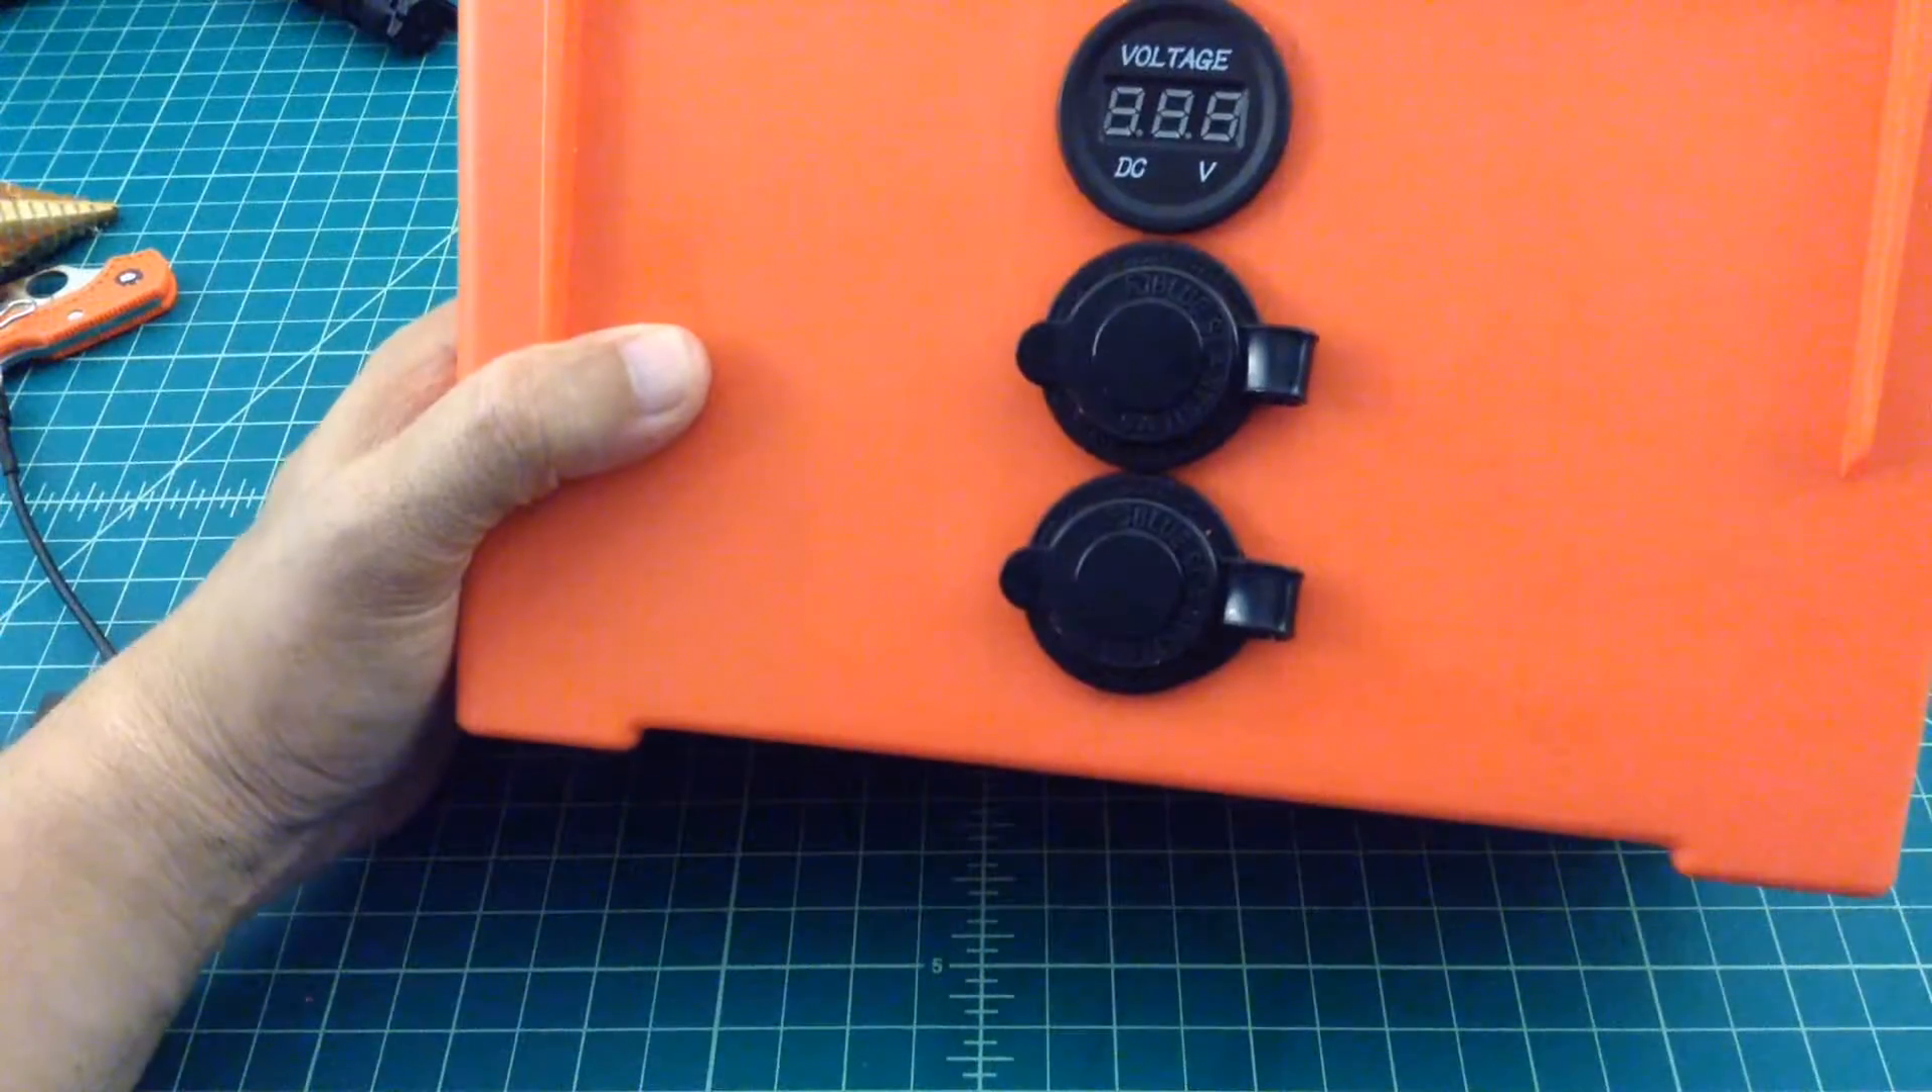I installed the voltmeter and then these are just 12 volt sockets.